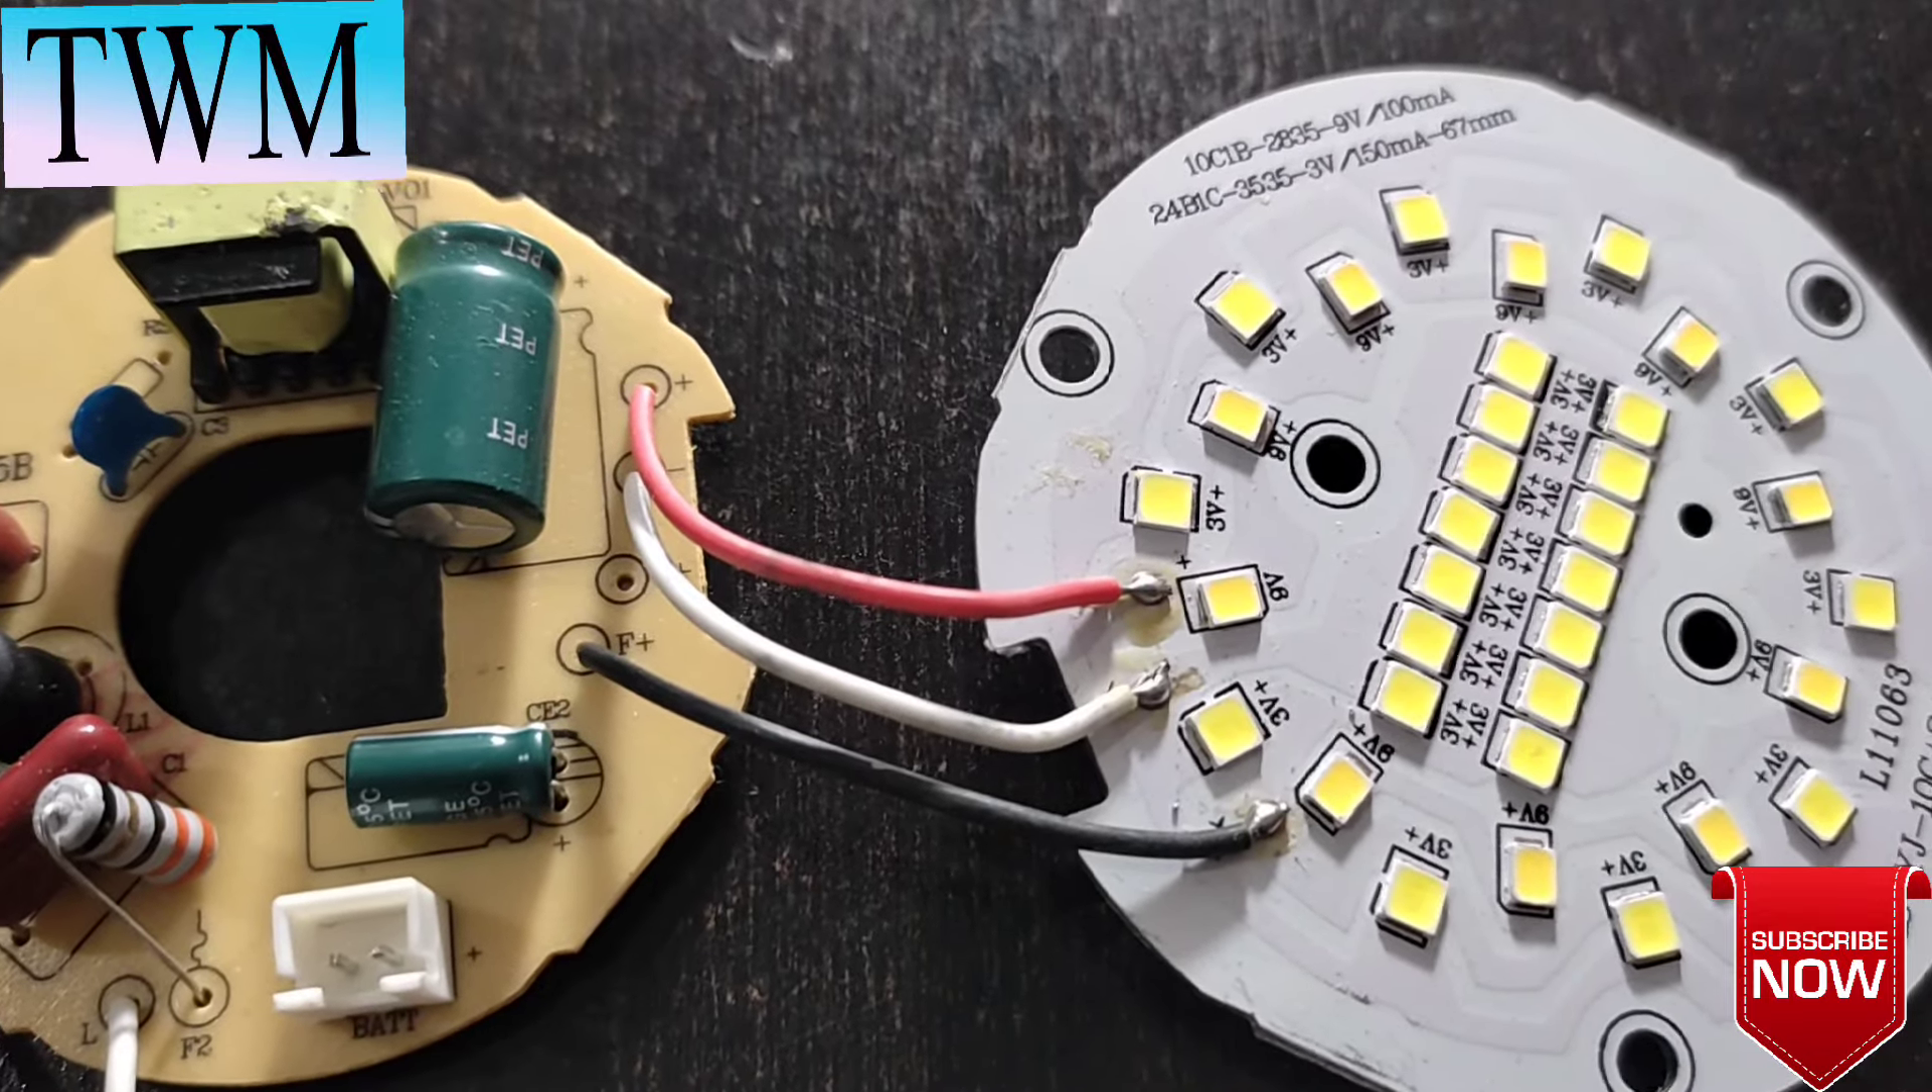मैंने same to same wire को soldering कर लिया है।